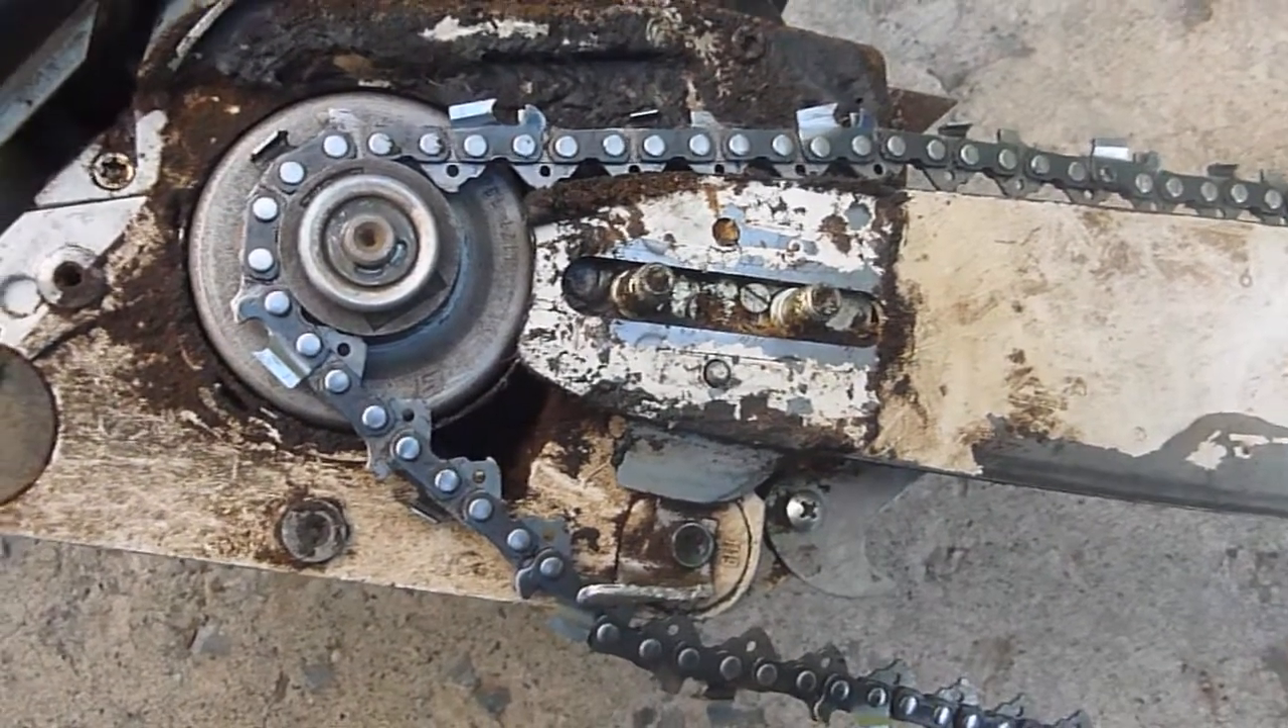Last time I was out, I was cutting some brush and I flipped the chain off. I haven't put it back on yet because I'm going to sharpen it.